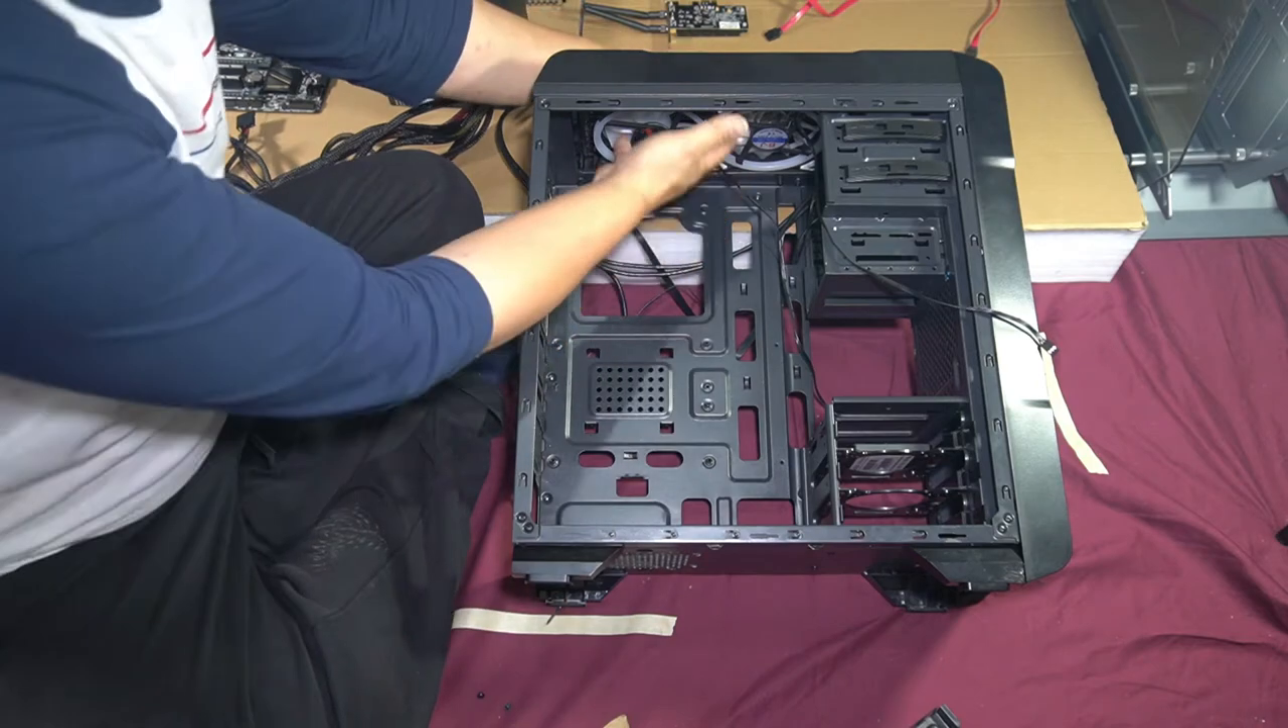Our power supply is out. And all that's left are the fans that are left in the PC case.